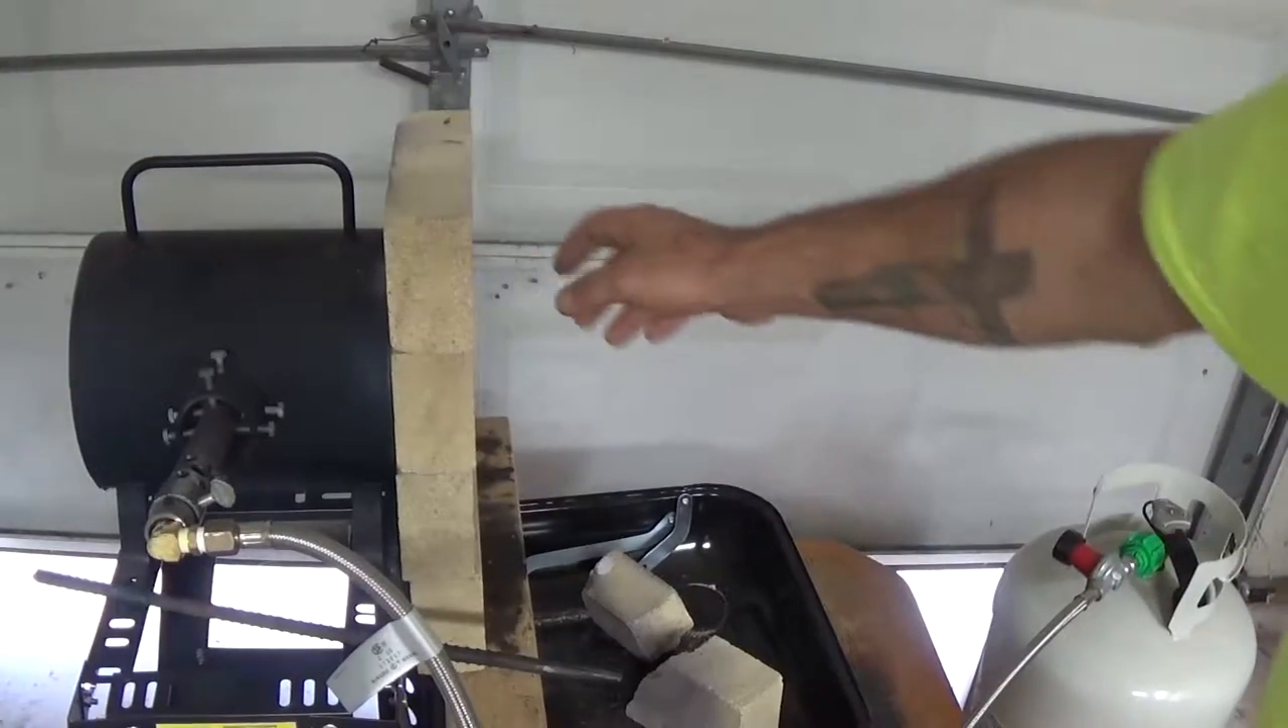I got my fire brick set up on one side to keep you know one end closed.